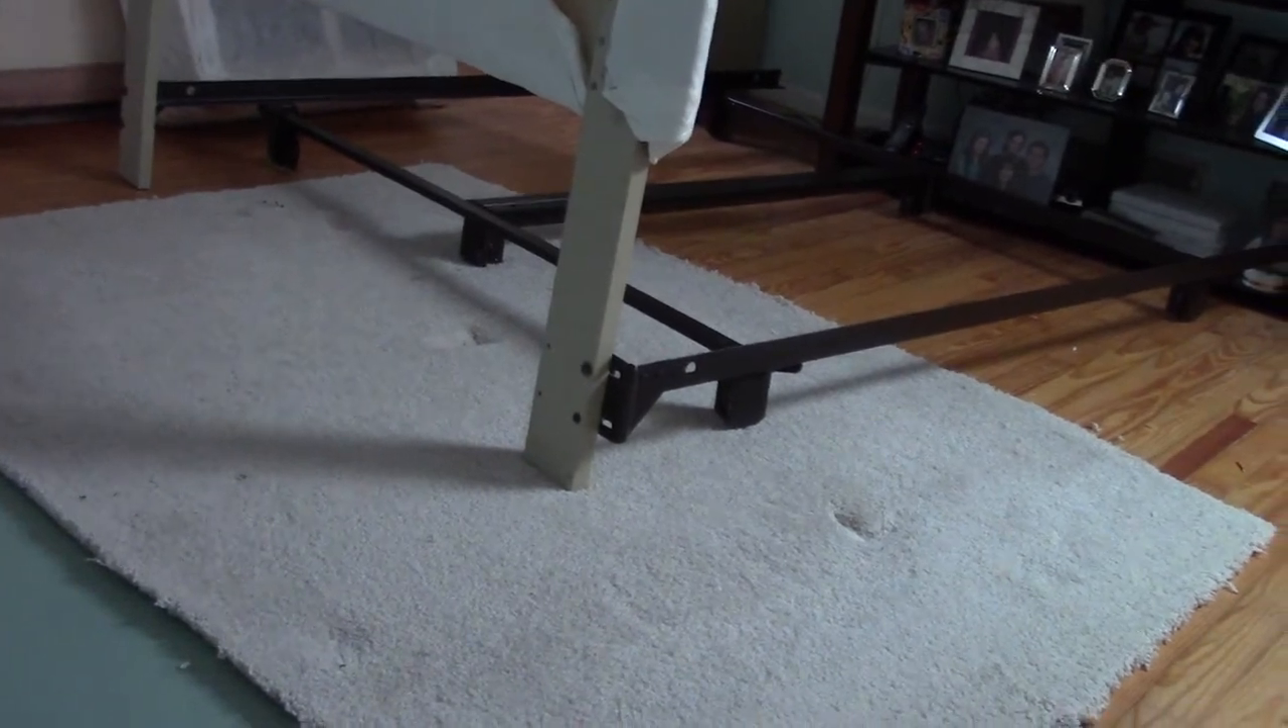The bed is still on the rug a little bit.